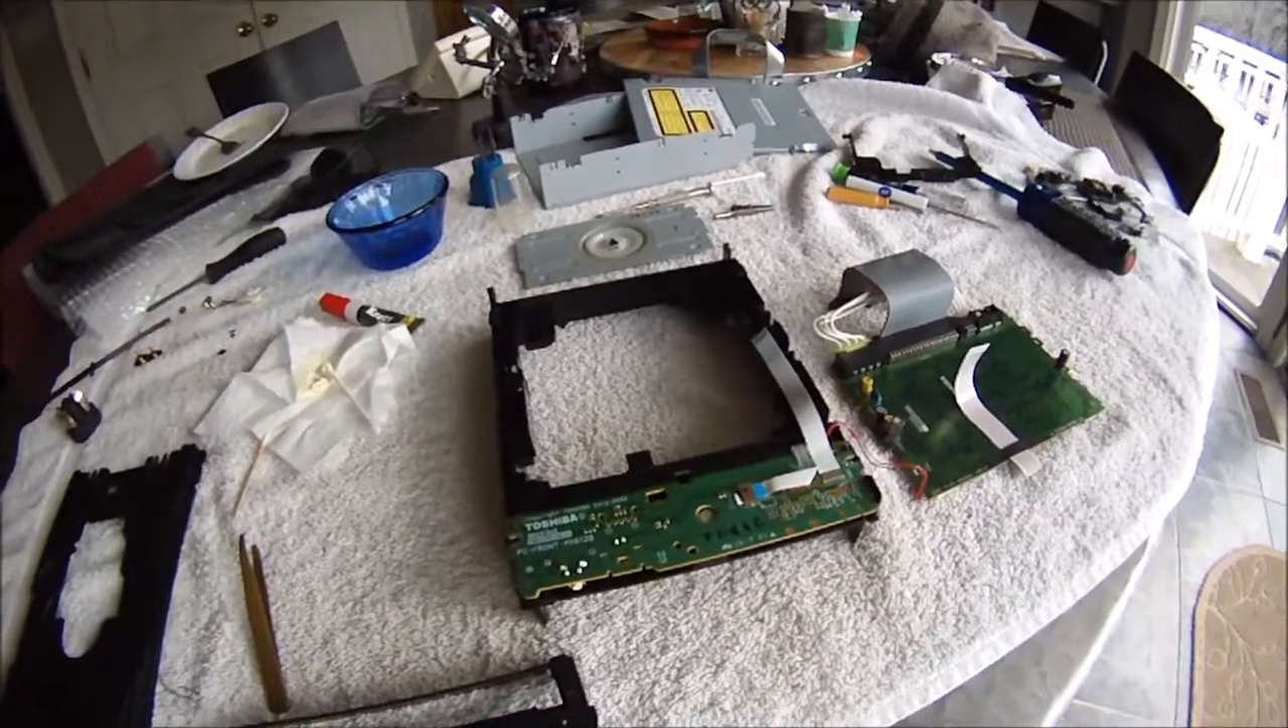This is the inside of the DVD CD player completely disassembled.